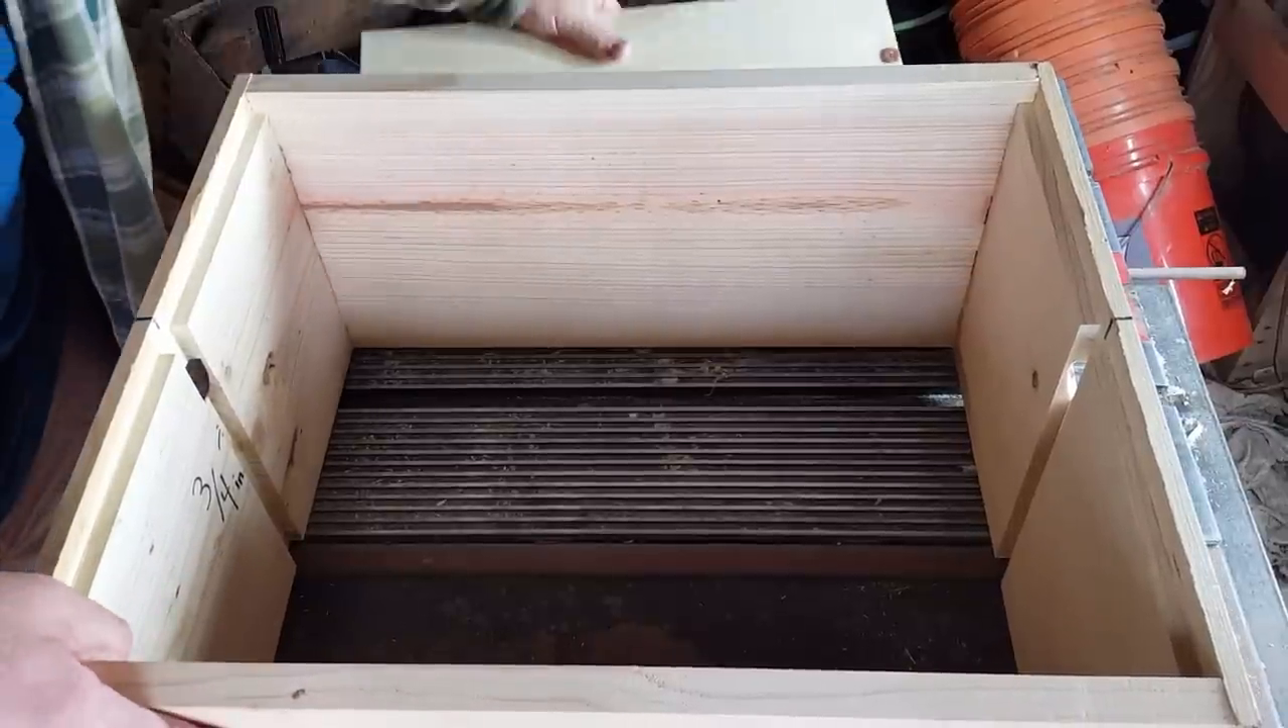We have our box and it's been assembled now with glue and nails solid.